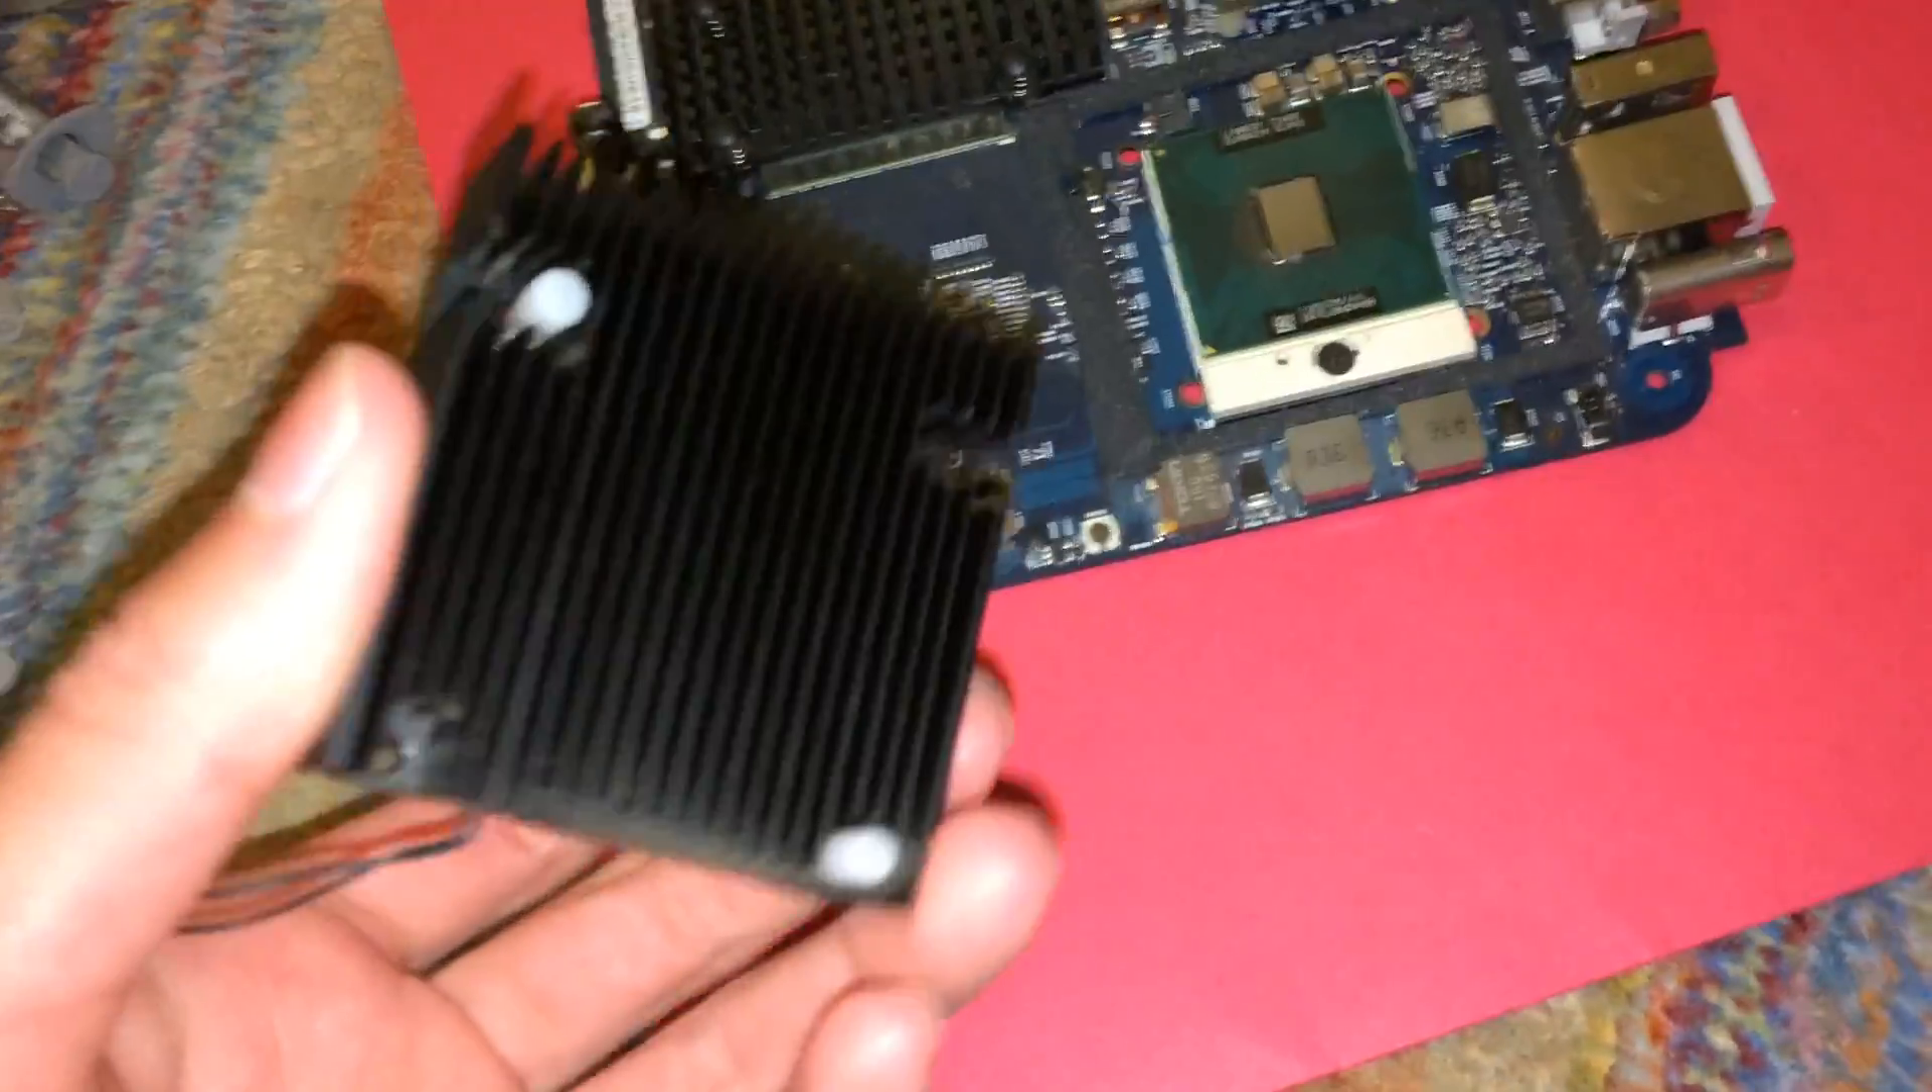I have removed the CPU heat sink.